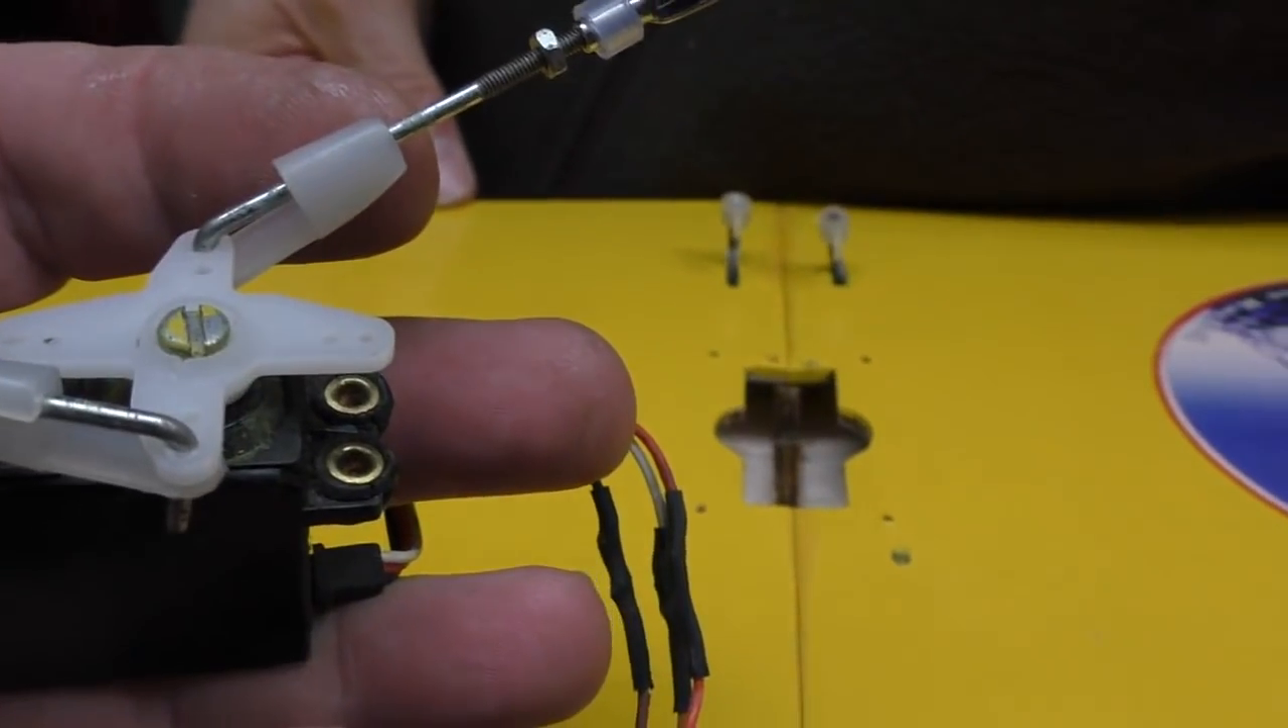Right okay we've got the servo out er and here it is.